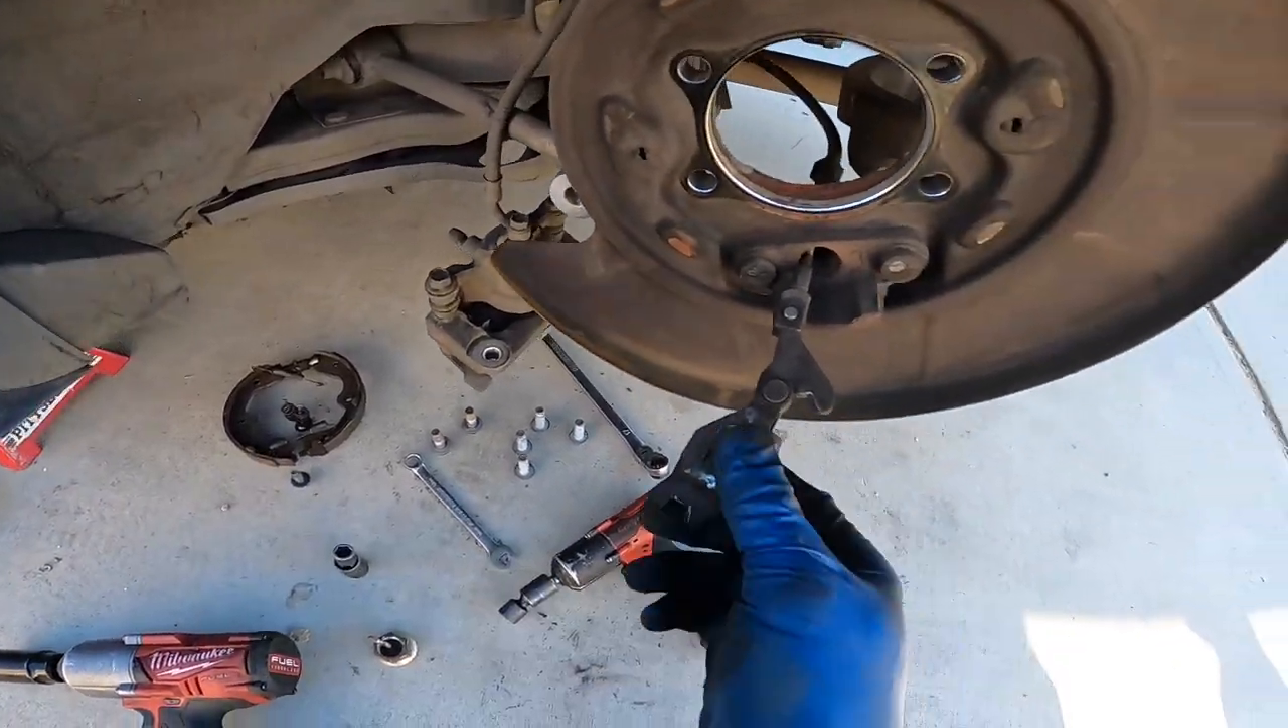All right so i got the brake shoes out.